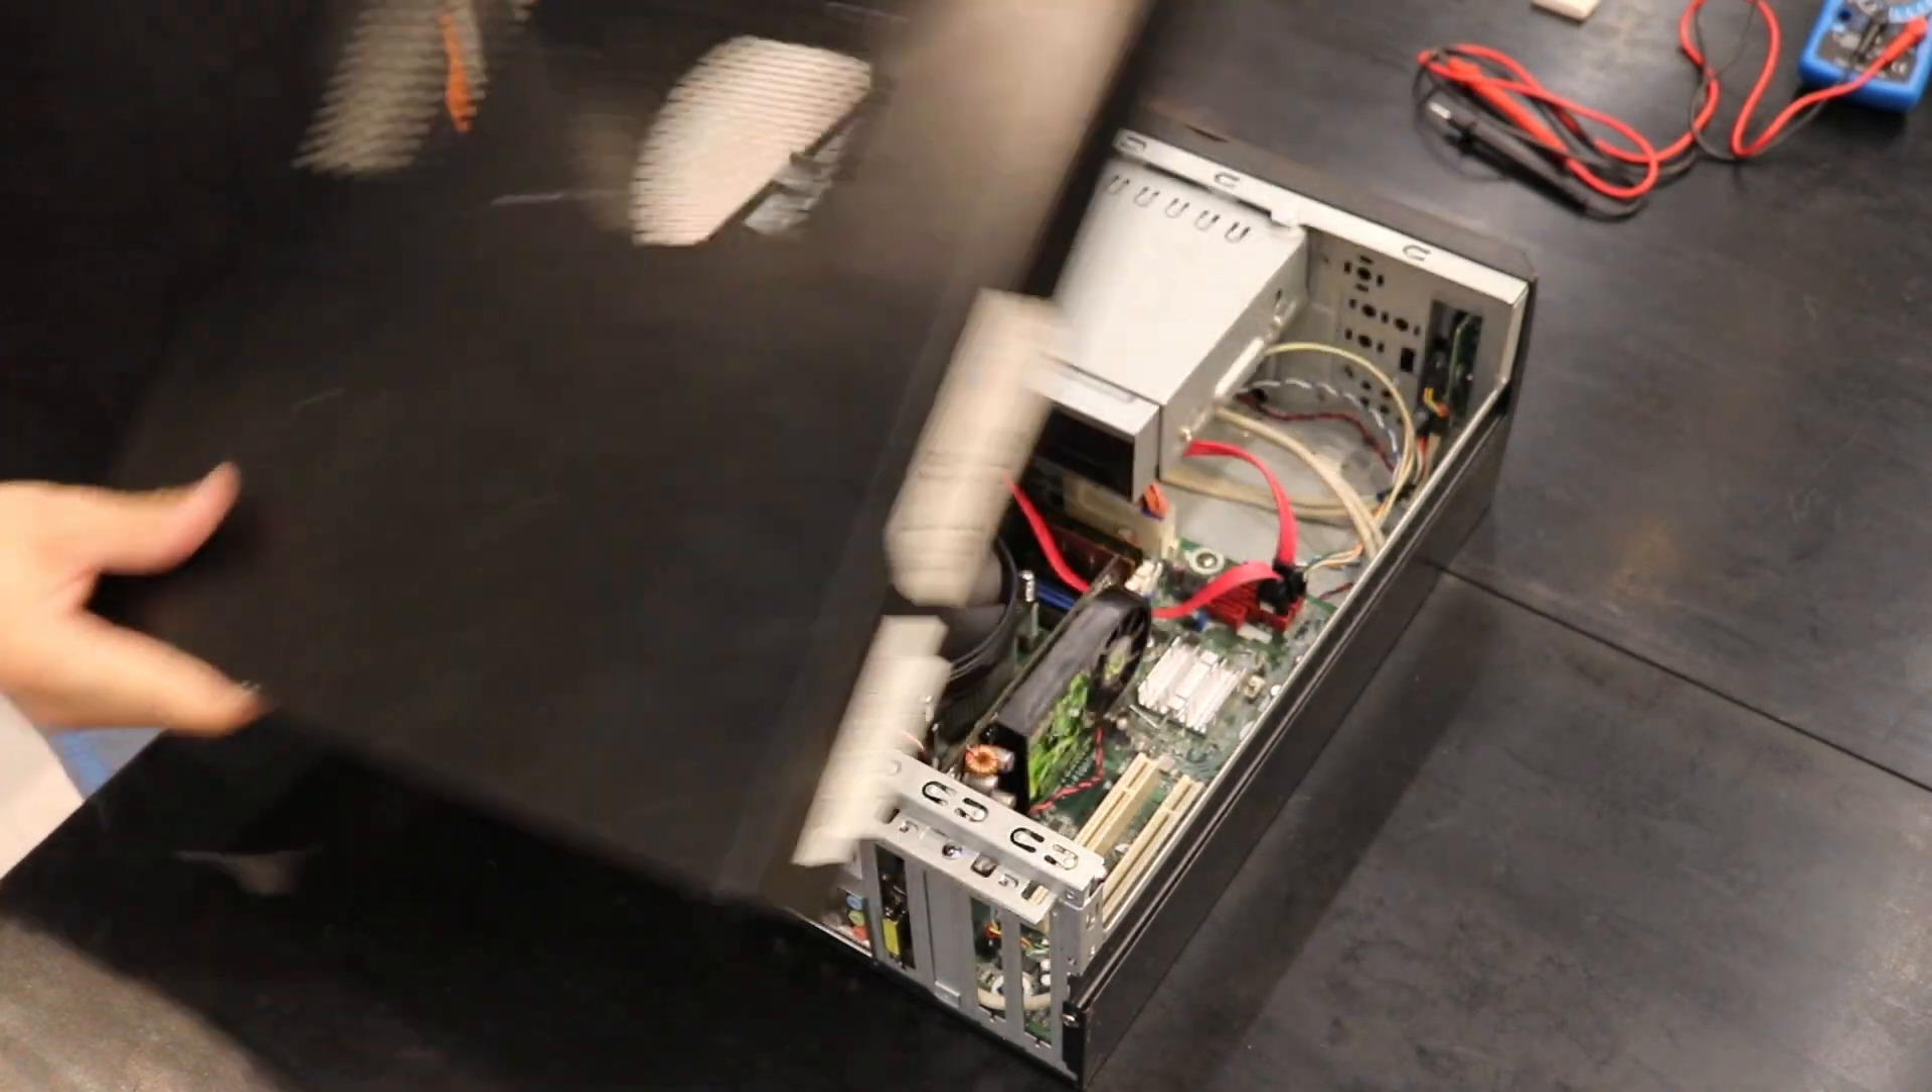Máquina montada. Basta agora colocarmos a tampa do gabinete e finalizar aí a nossa montagem.